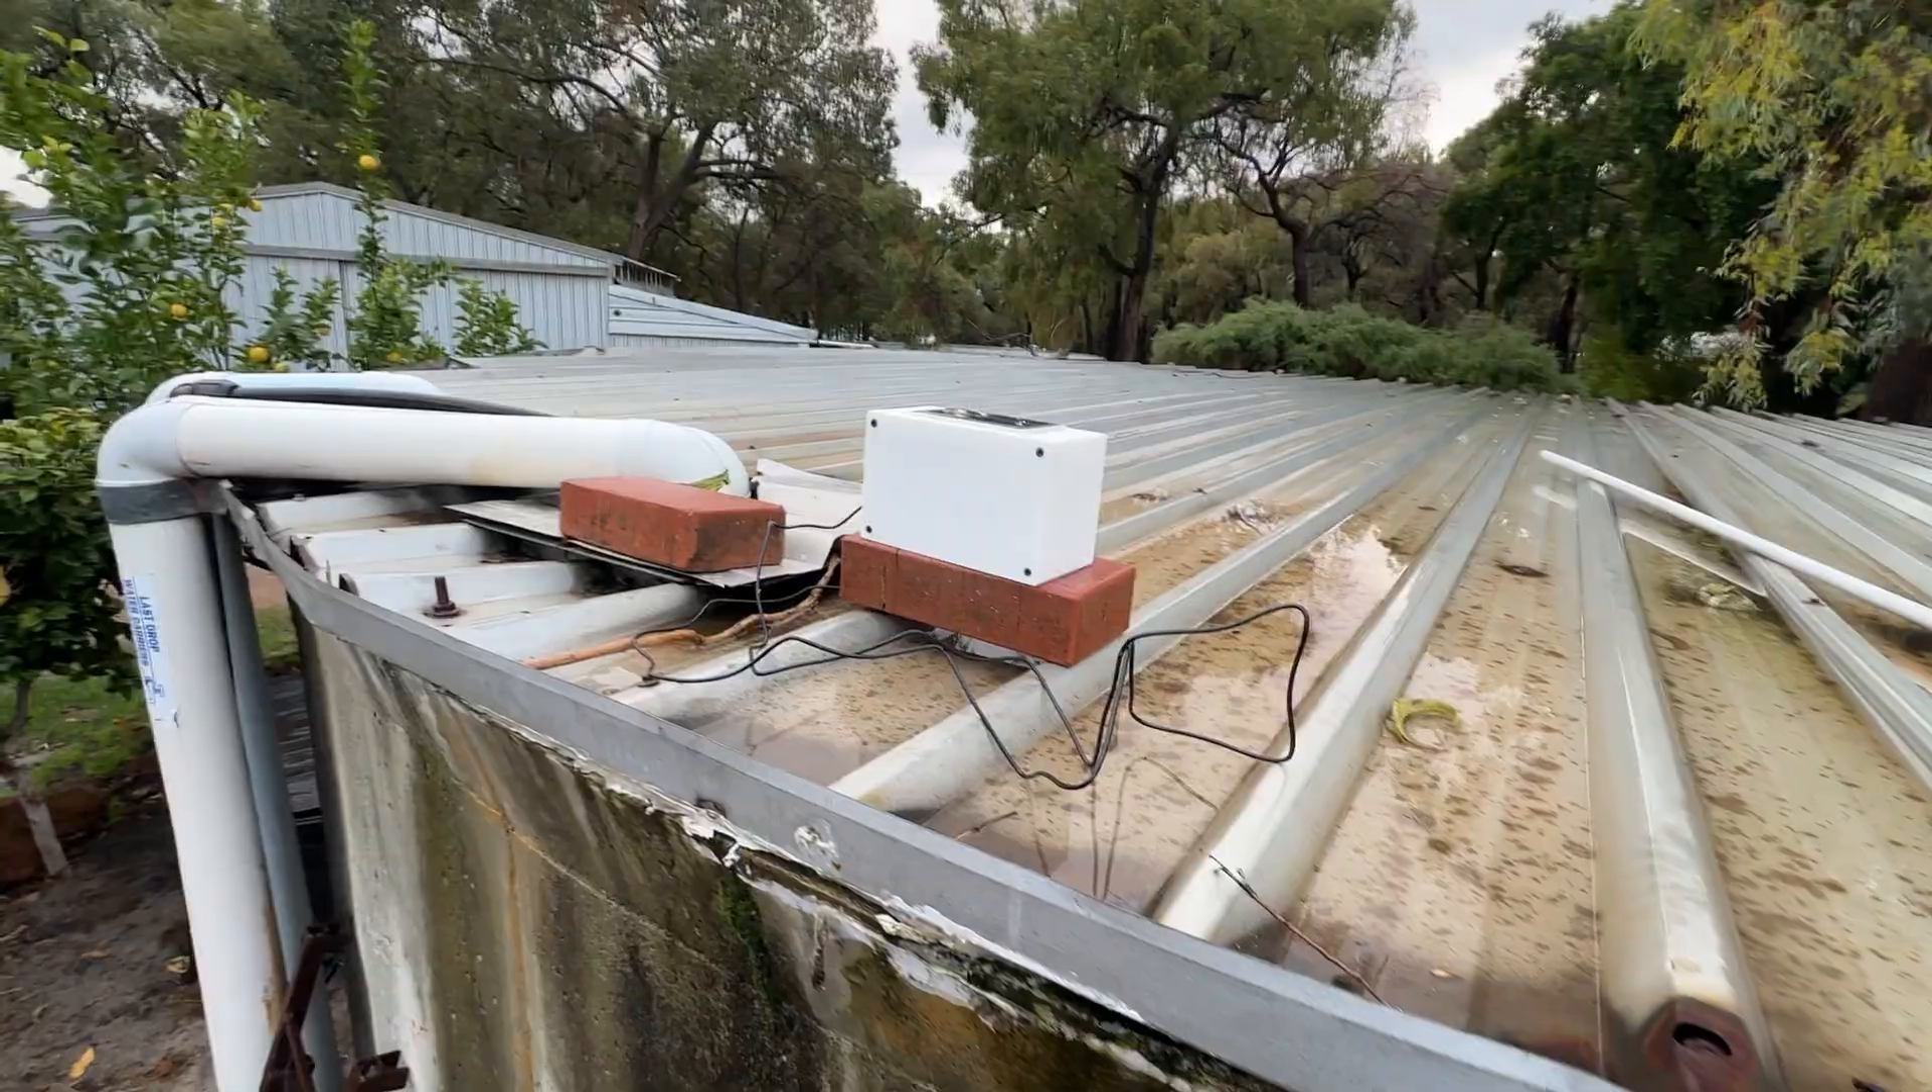At the moment, the box is just sitting loosely on top of the tank. I haven't mounted it properly yet.